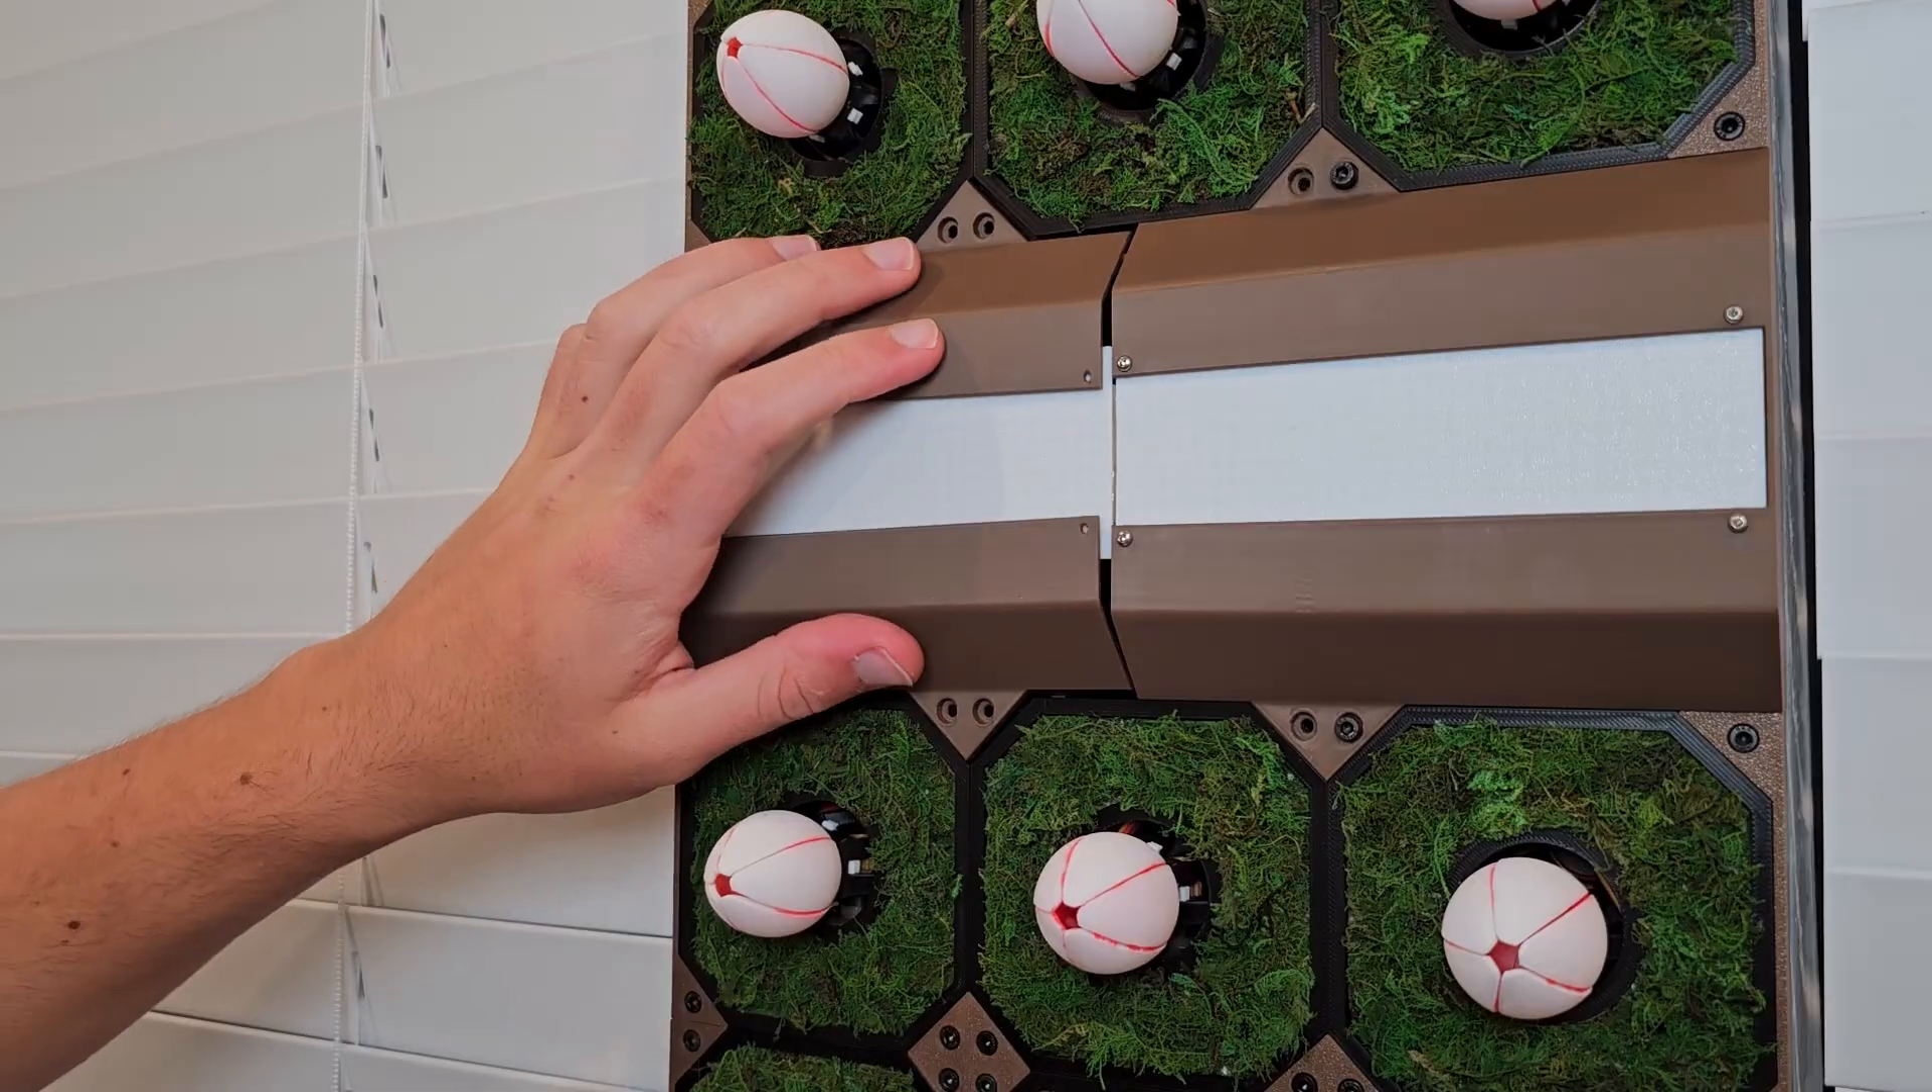The moss covered covers went on and got secured with more joinery before I closed up the rest of the exposed edges with more of those brown side covers.